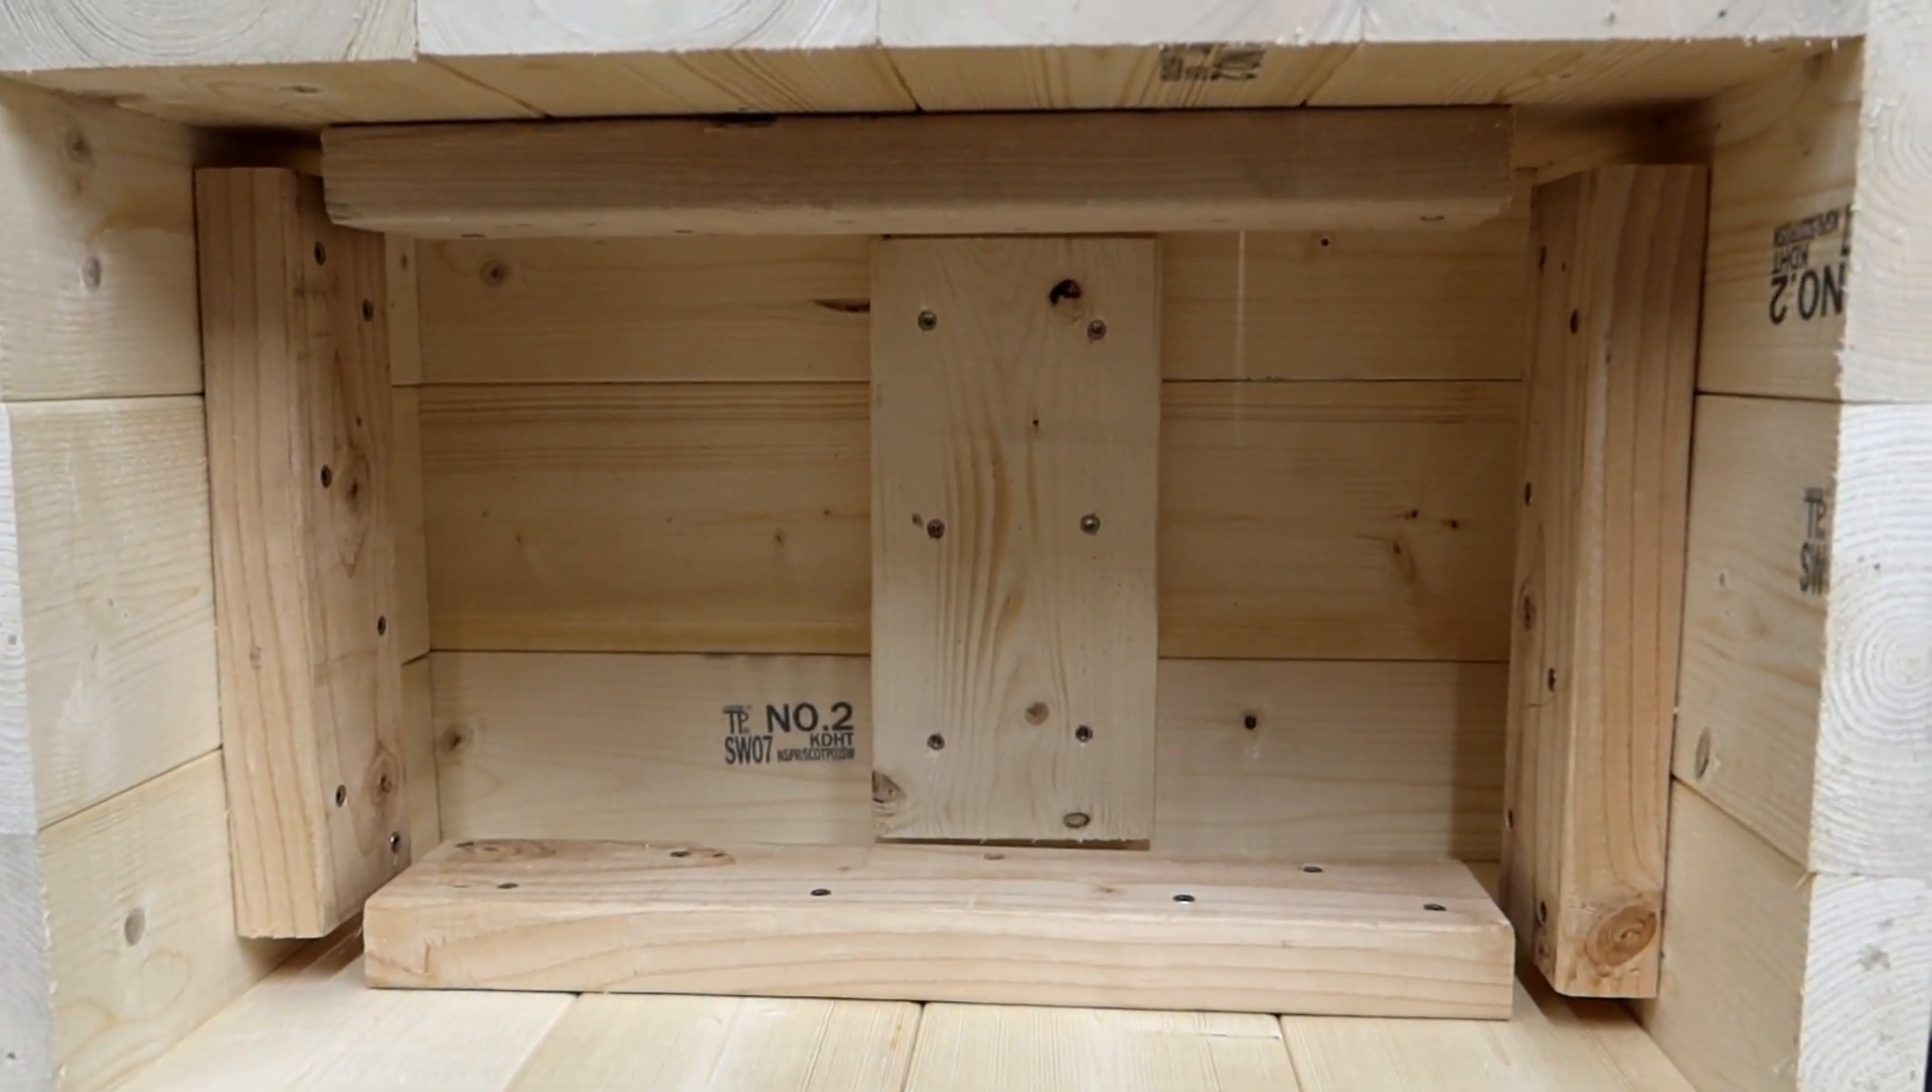Basically, I've got backing pieces on each of the walls and on the roof to provide adequate strength so that the wood doesn't warp over time and stuff like that.